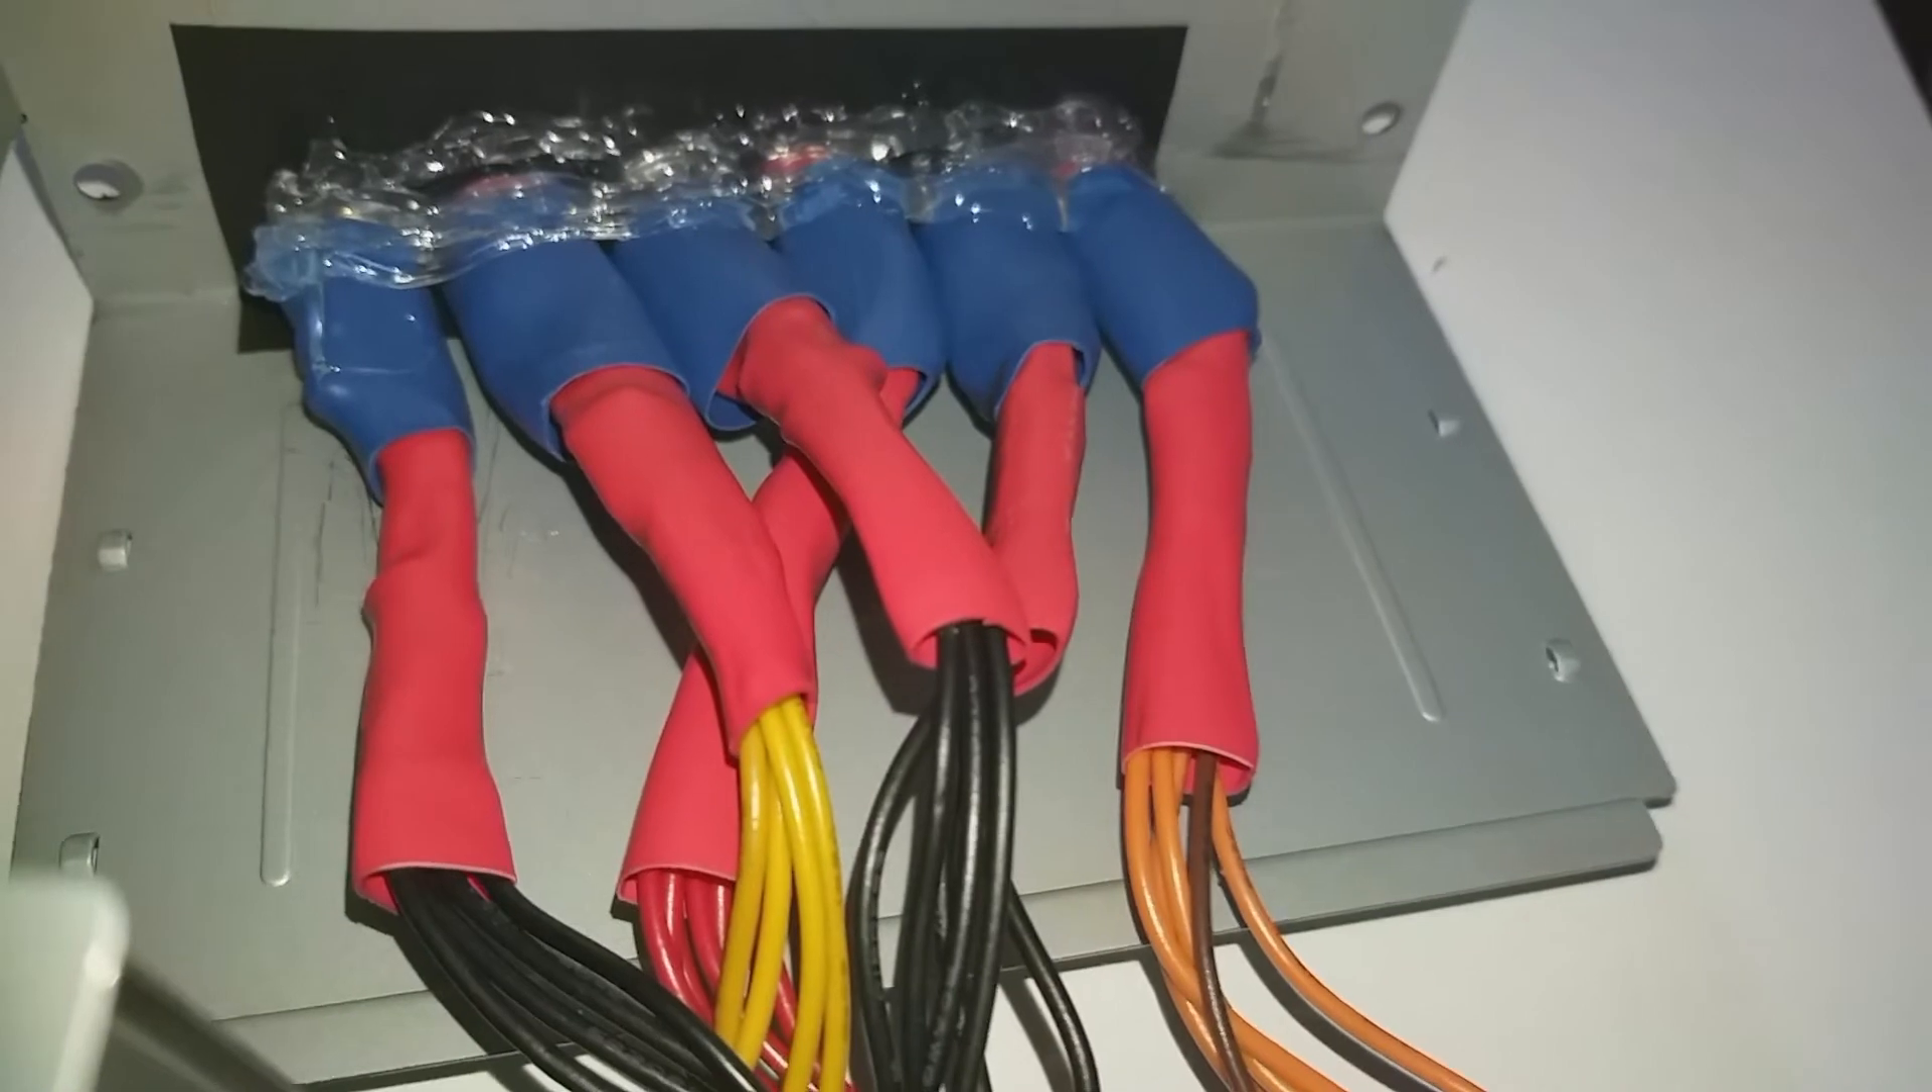I have added shrinking tubes to all the wires.